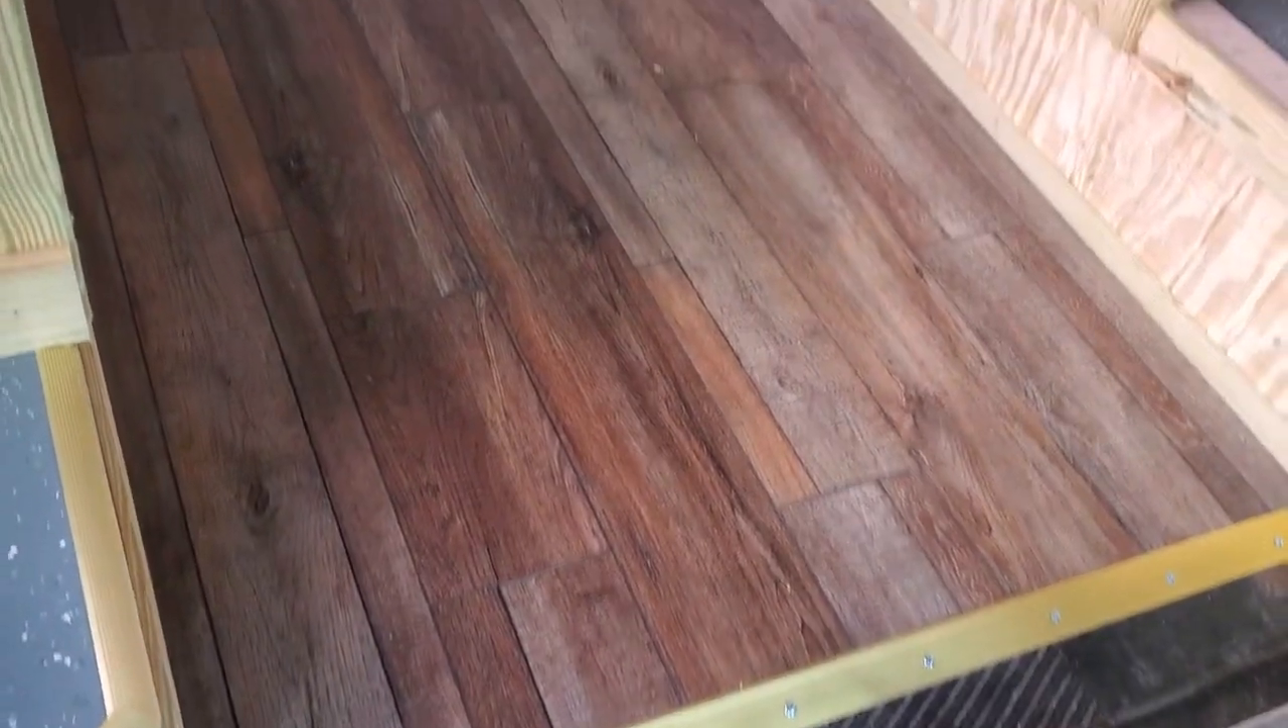Got our floor all done.